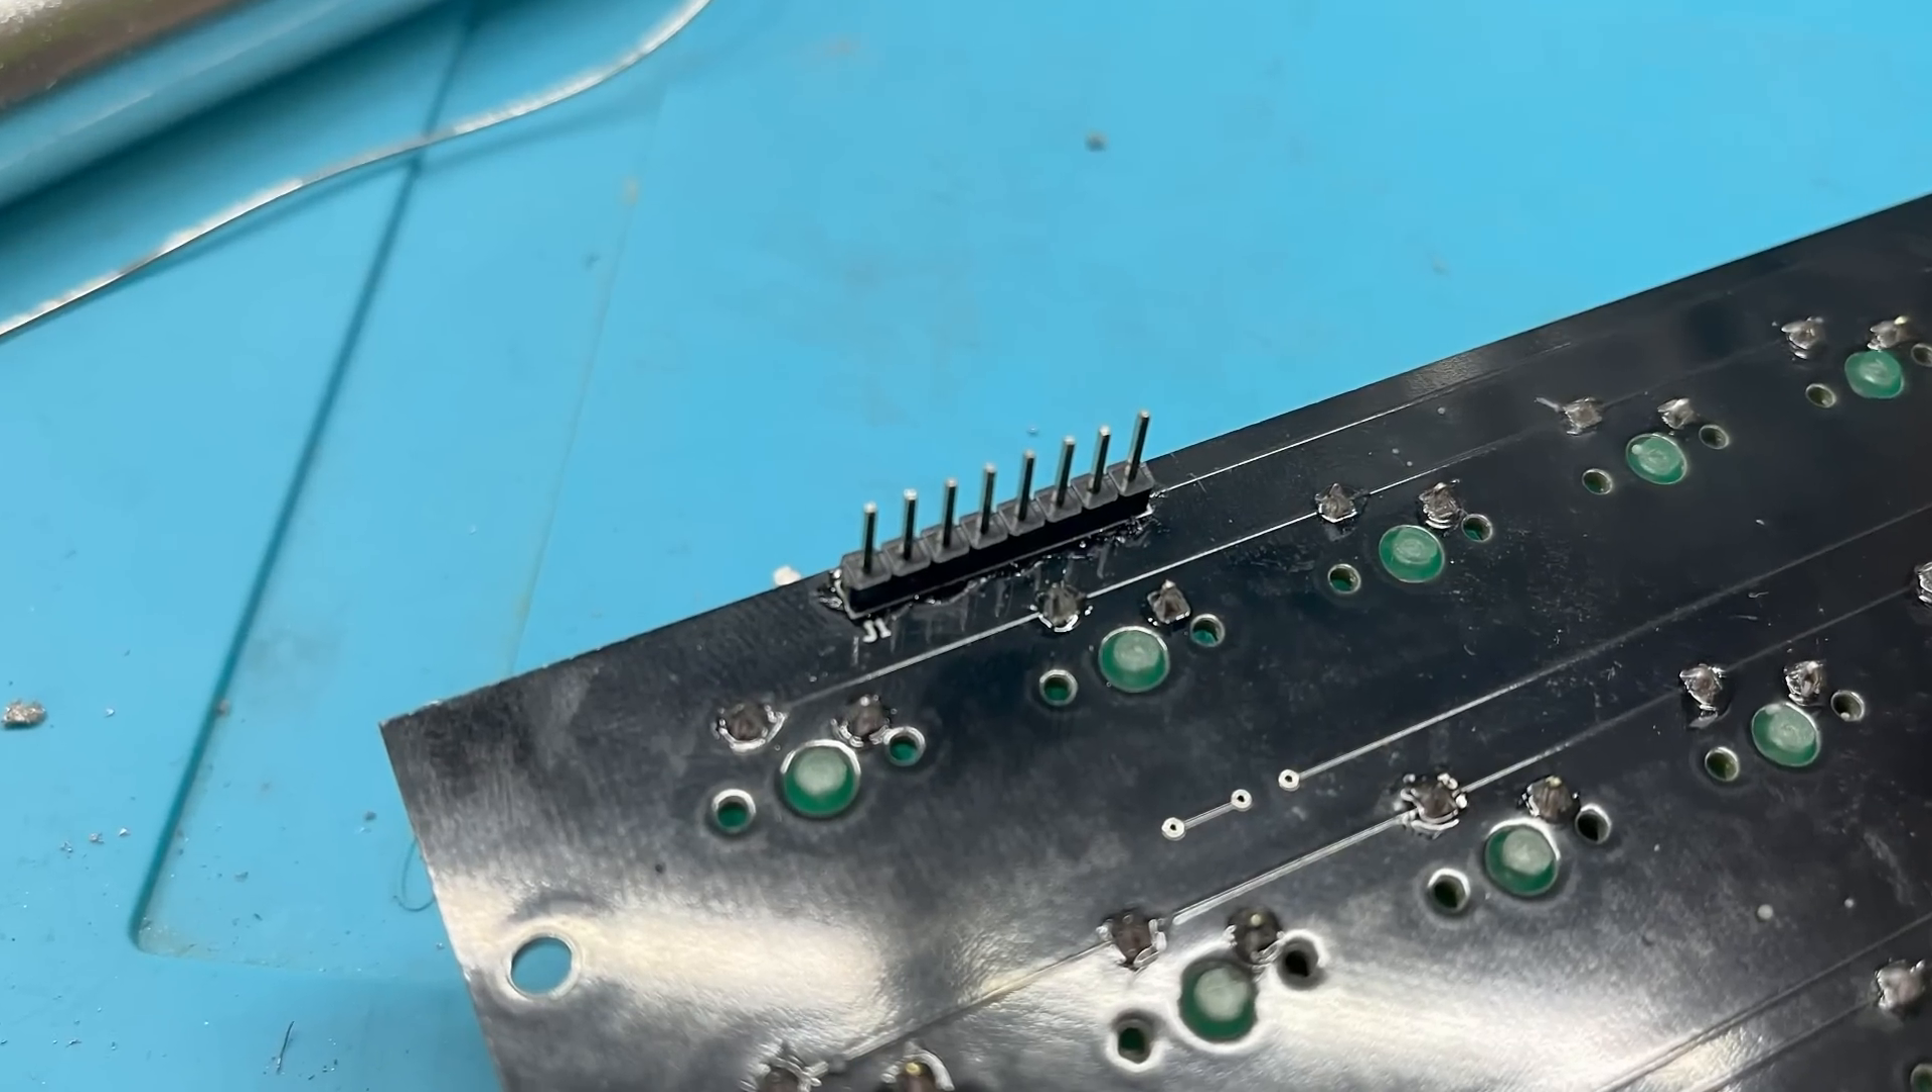Firstly i removed the existing membrane connectors from the pcb and replaced them with standard headers.